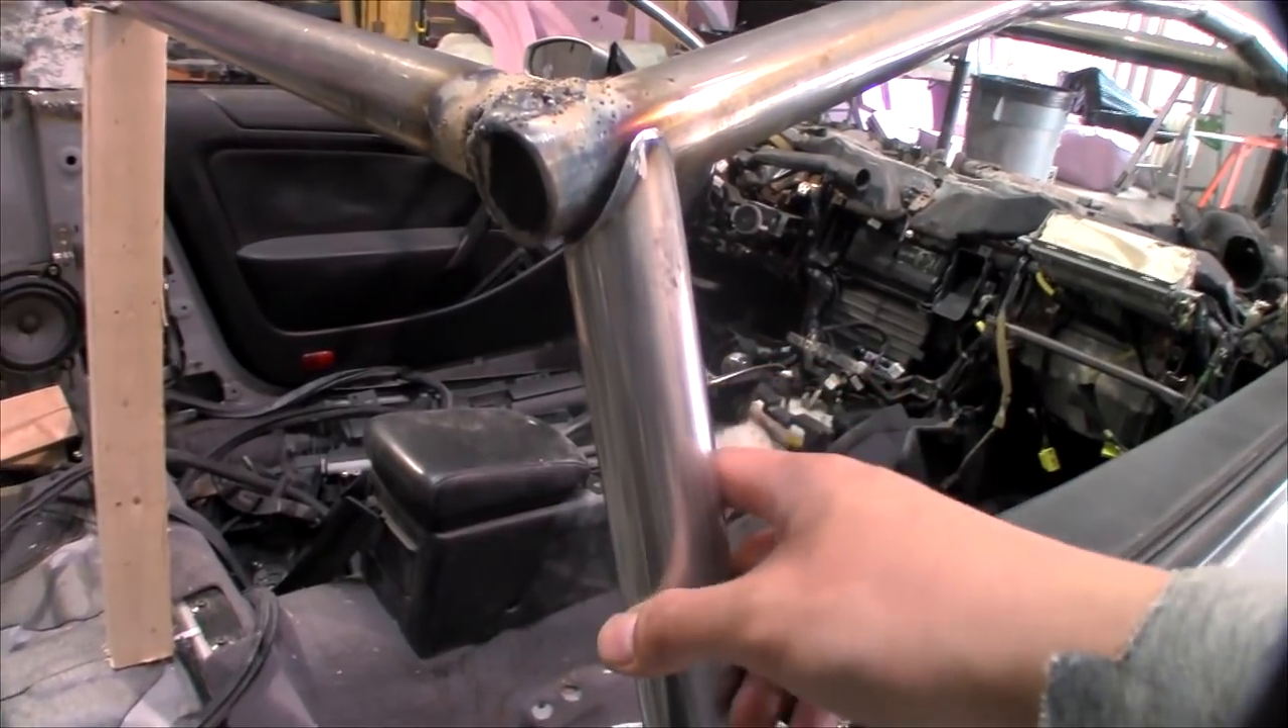Okay so I have one post notched up and it seems to fit pretty well.